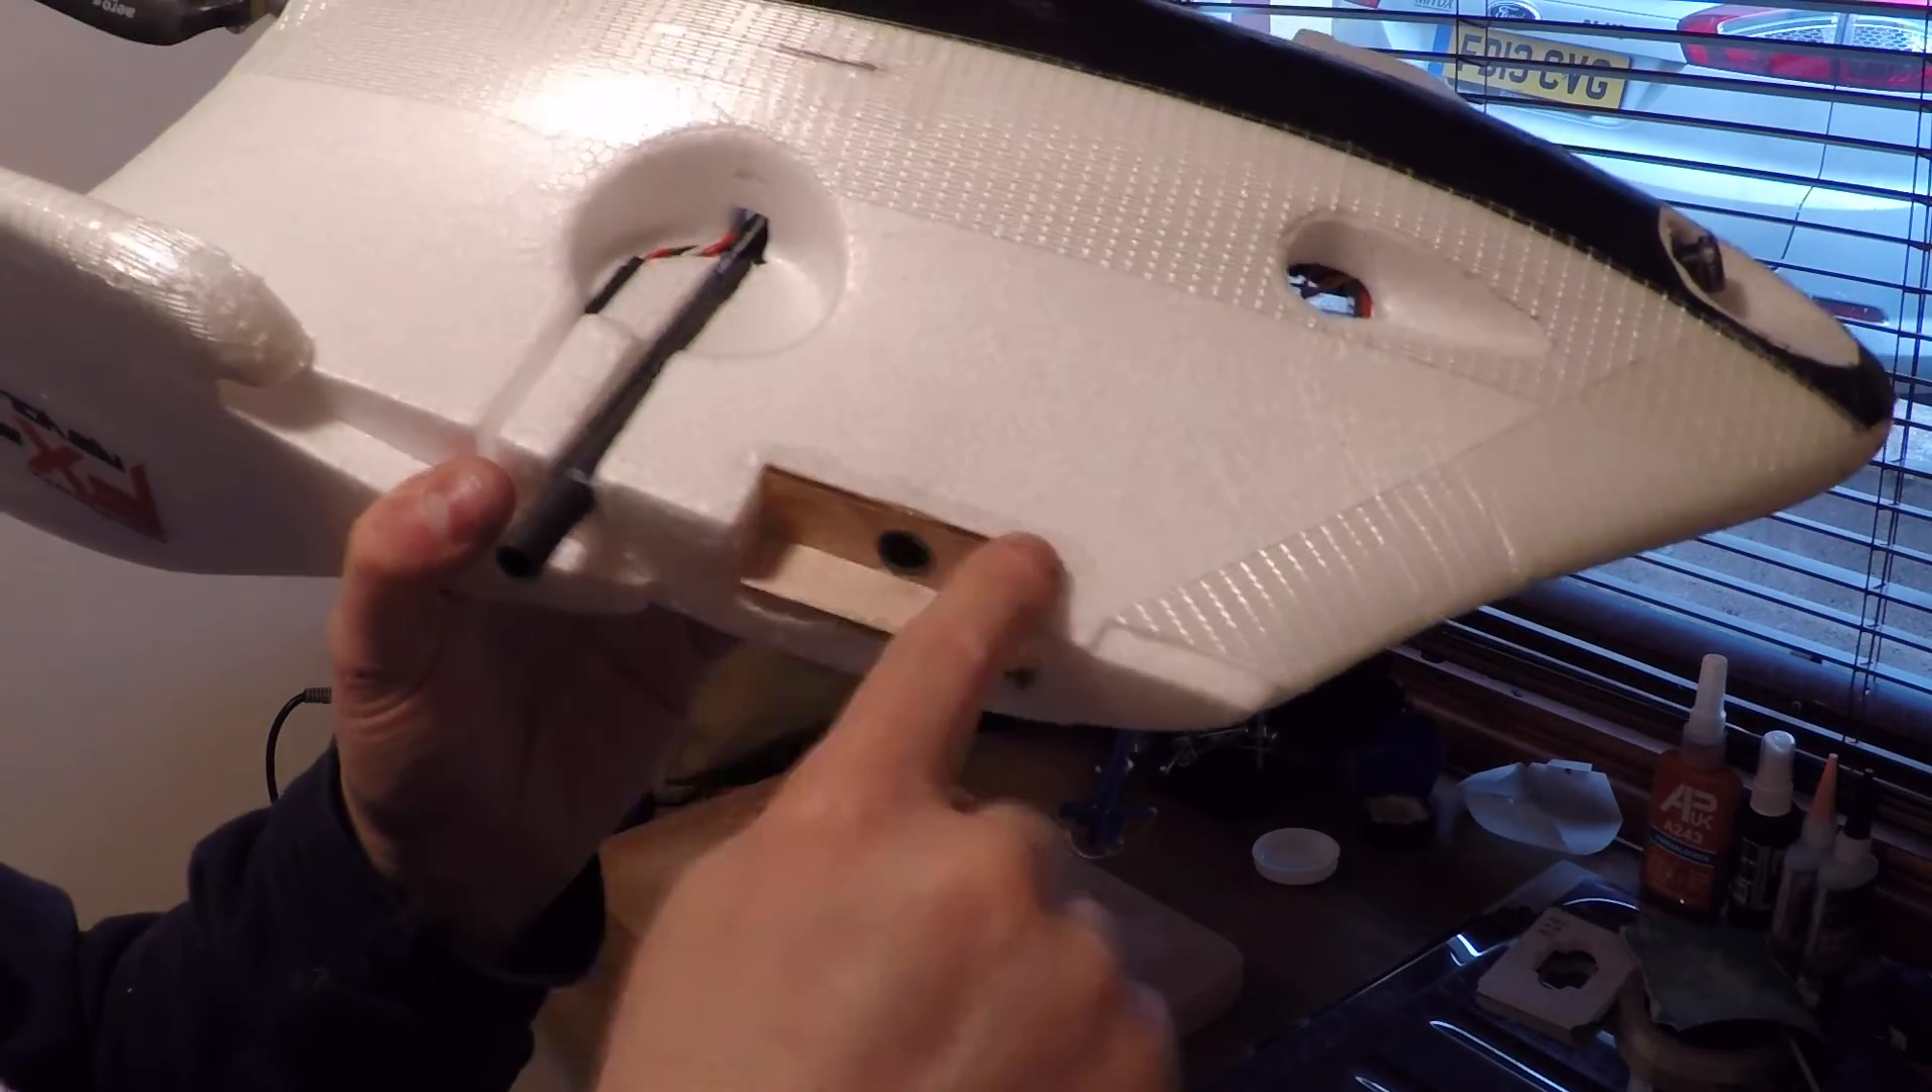As you can see, I've now added the piece of ply at the back around the tube that's glued in there.